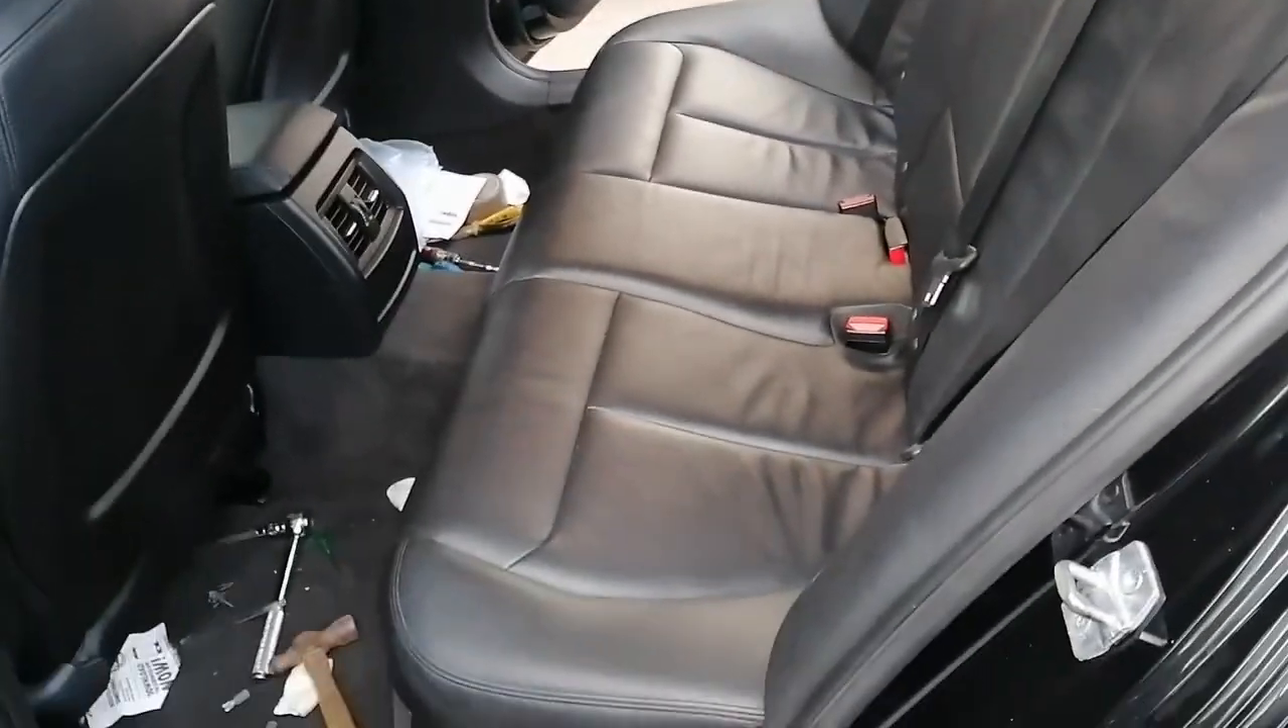Back seats are back in.